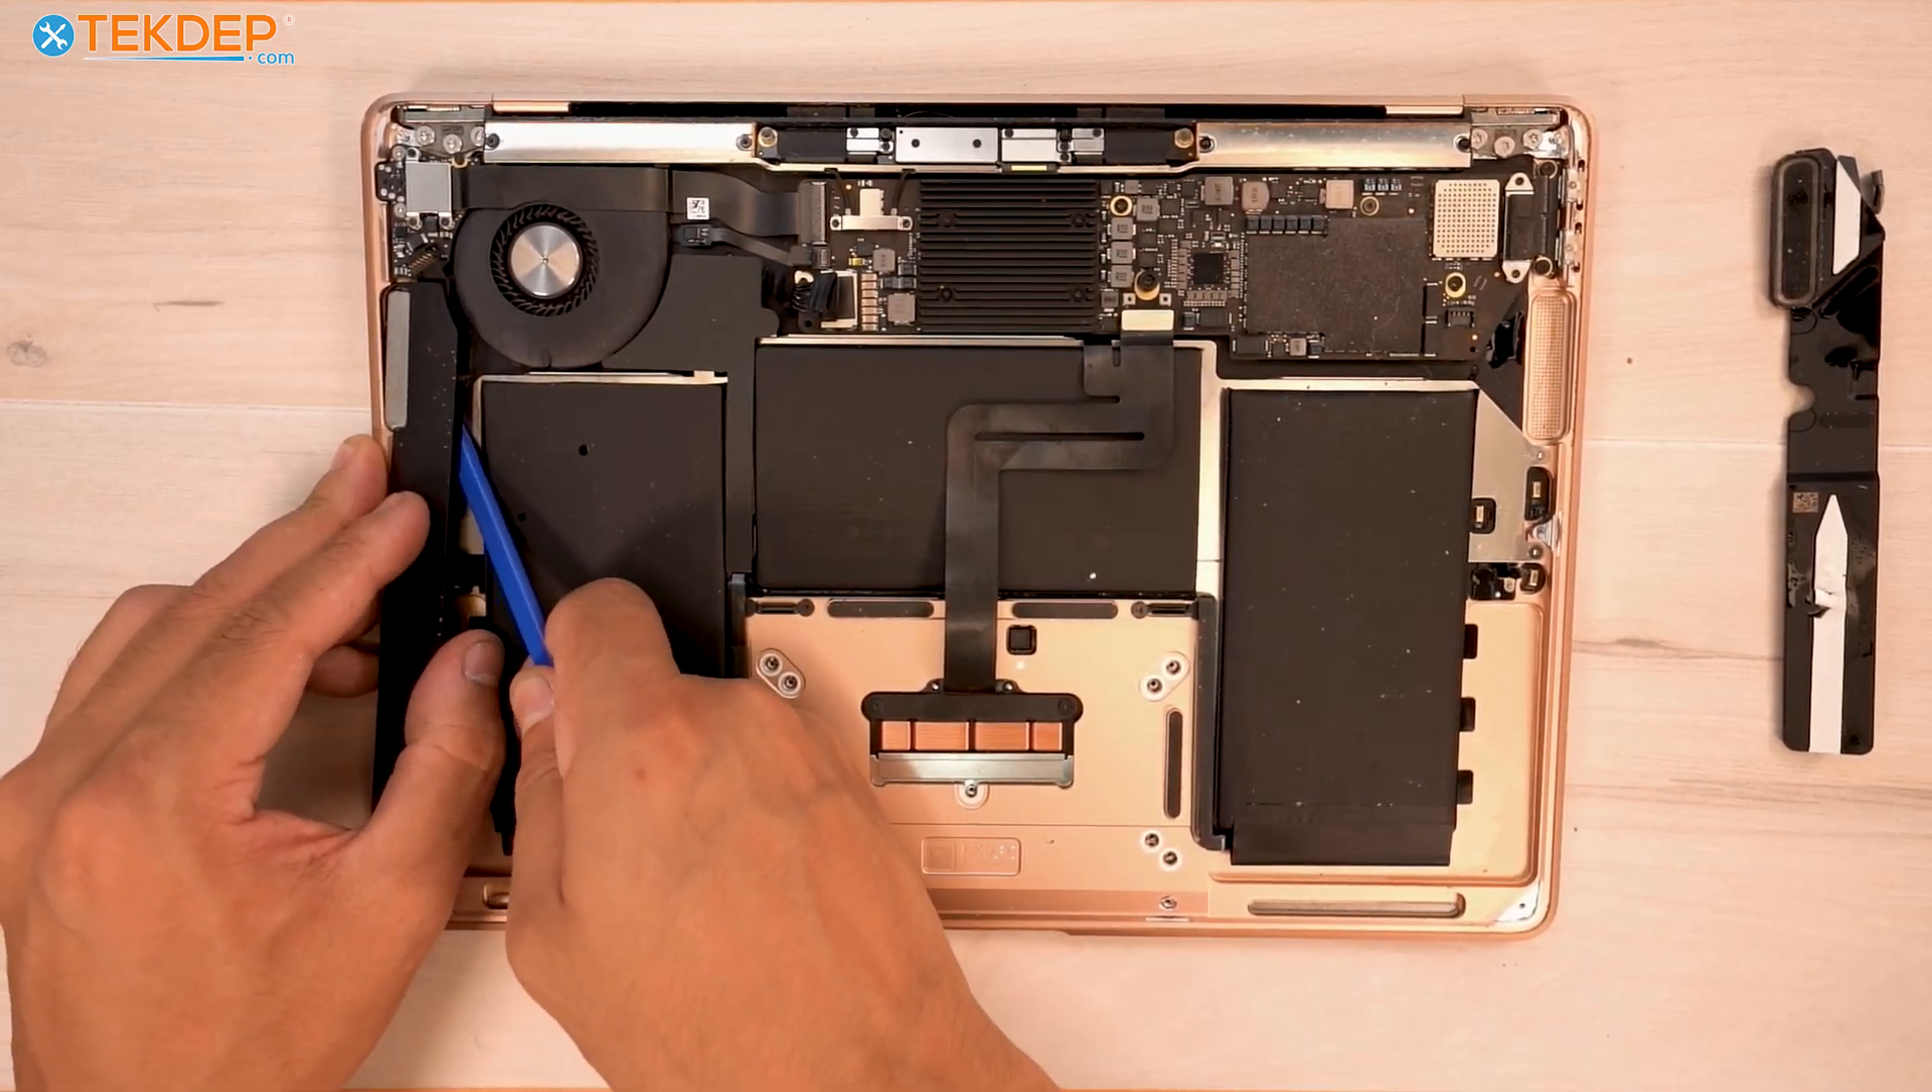That's our speaker on the right-hand side removed.